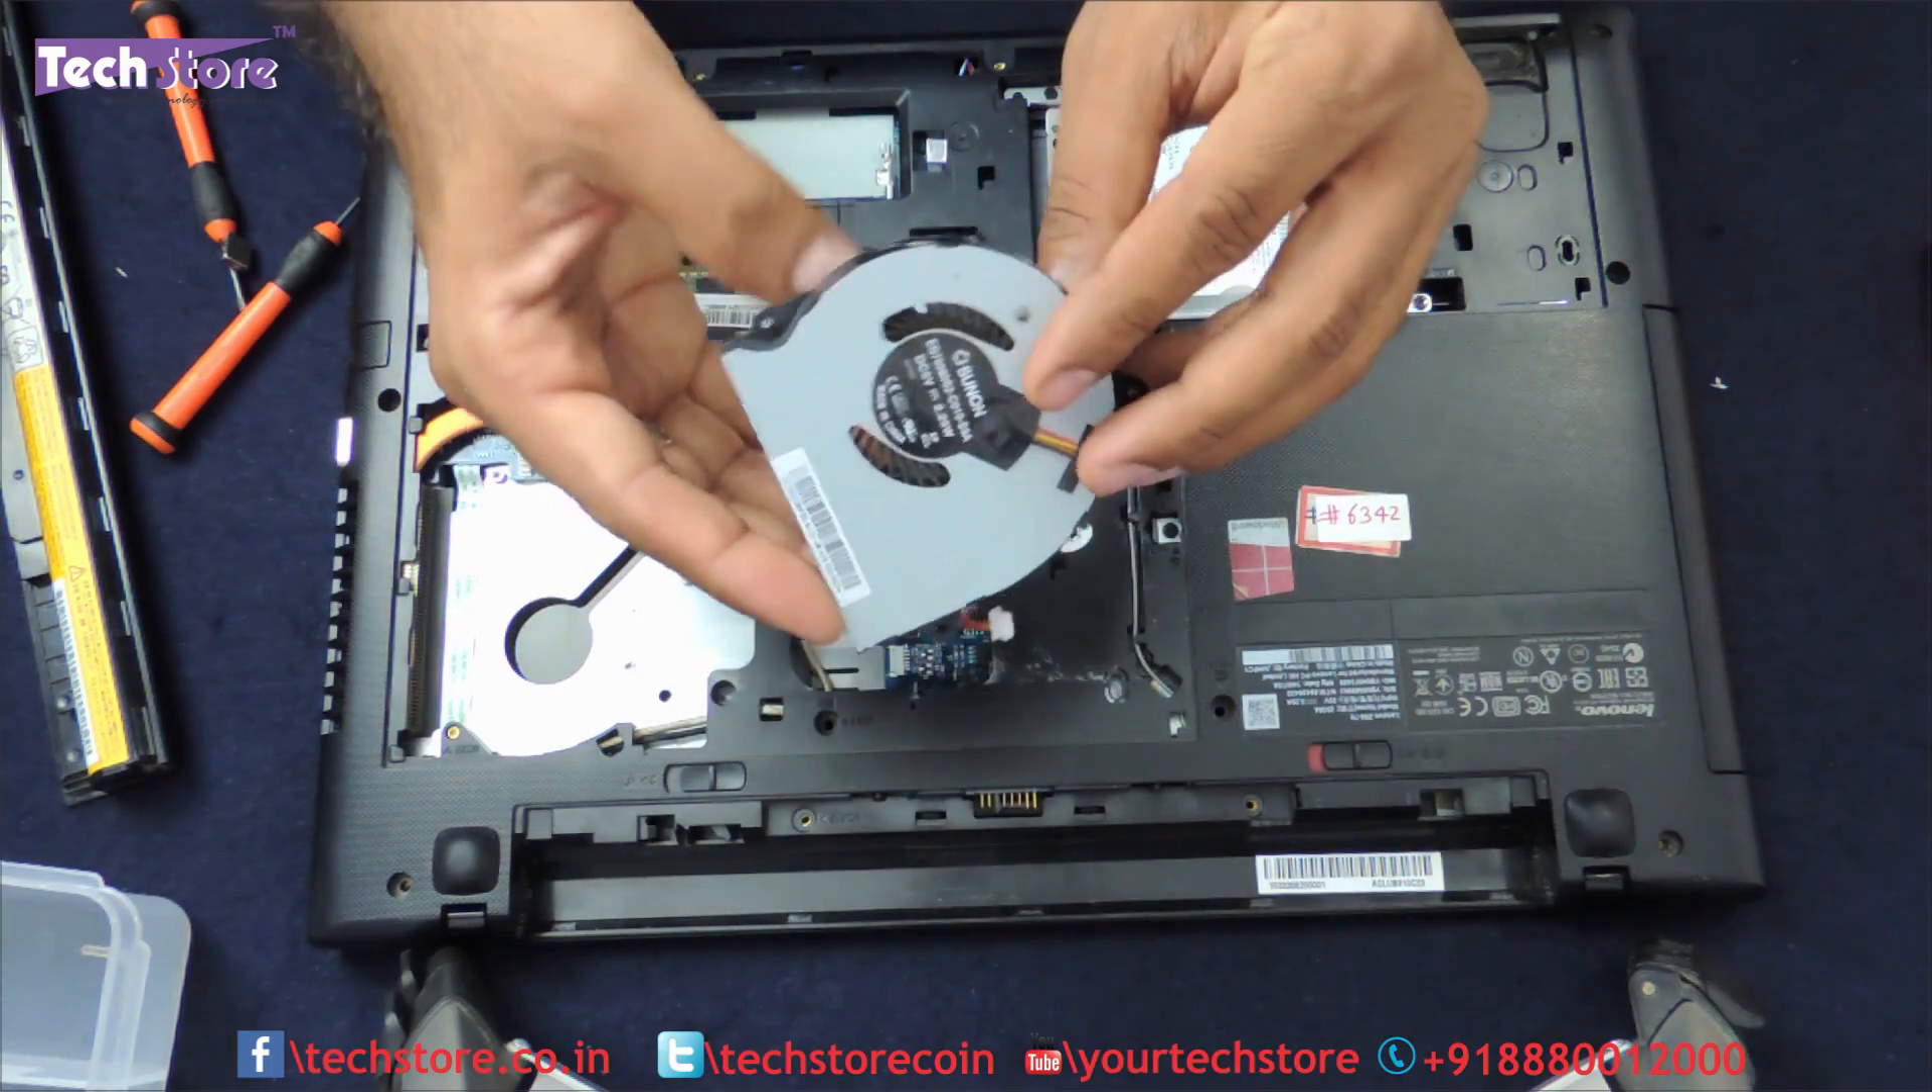The processor fan is out, this is the CPU fan.